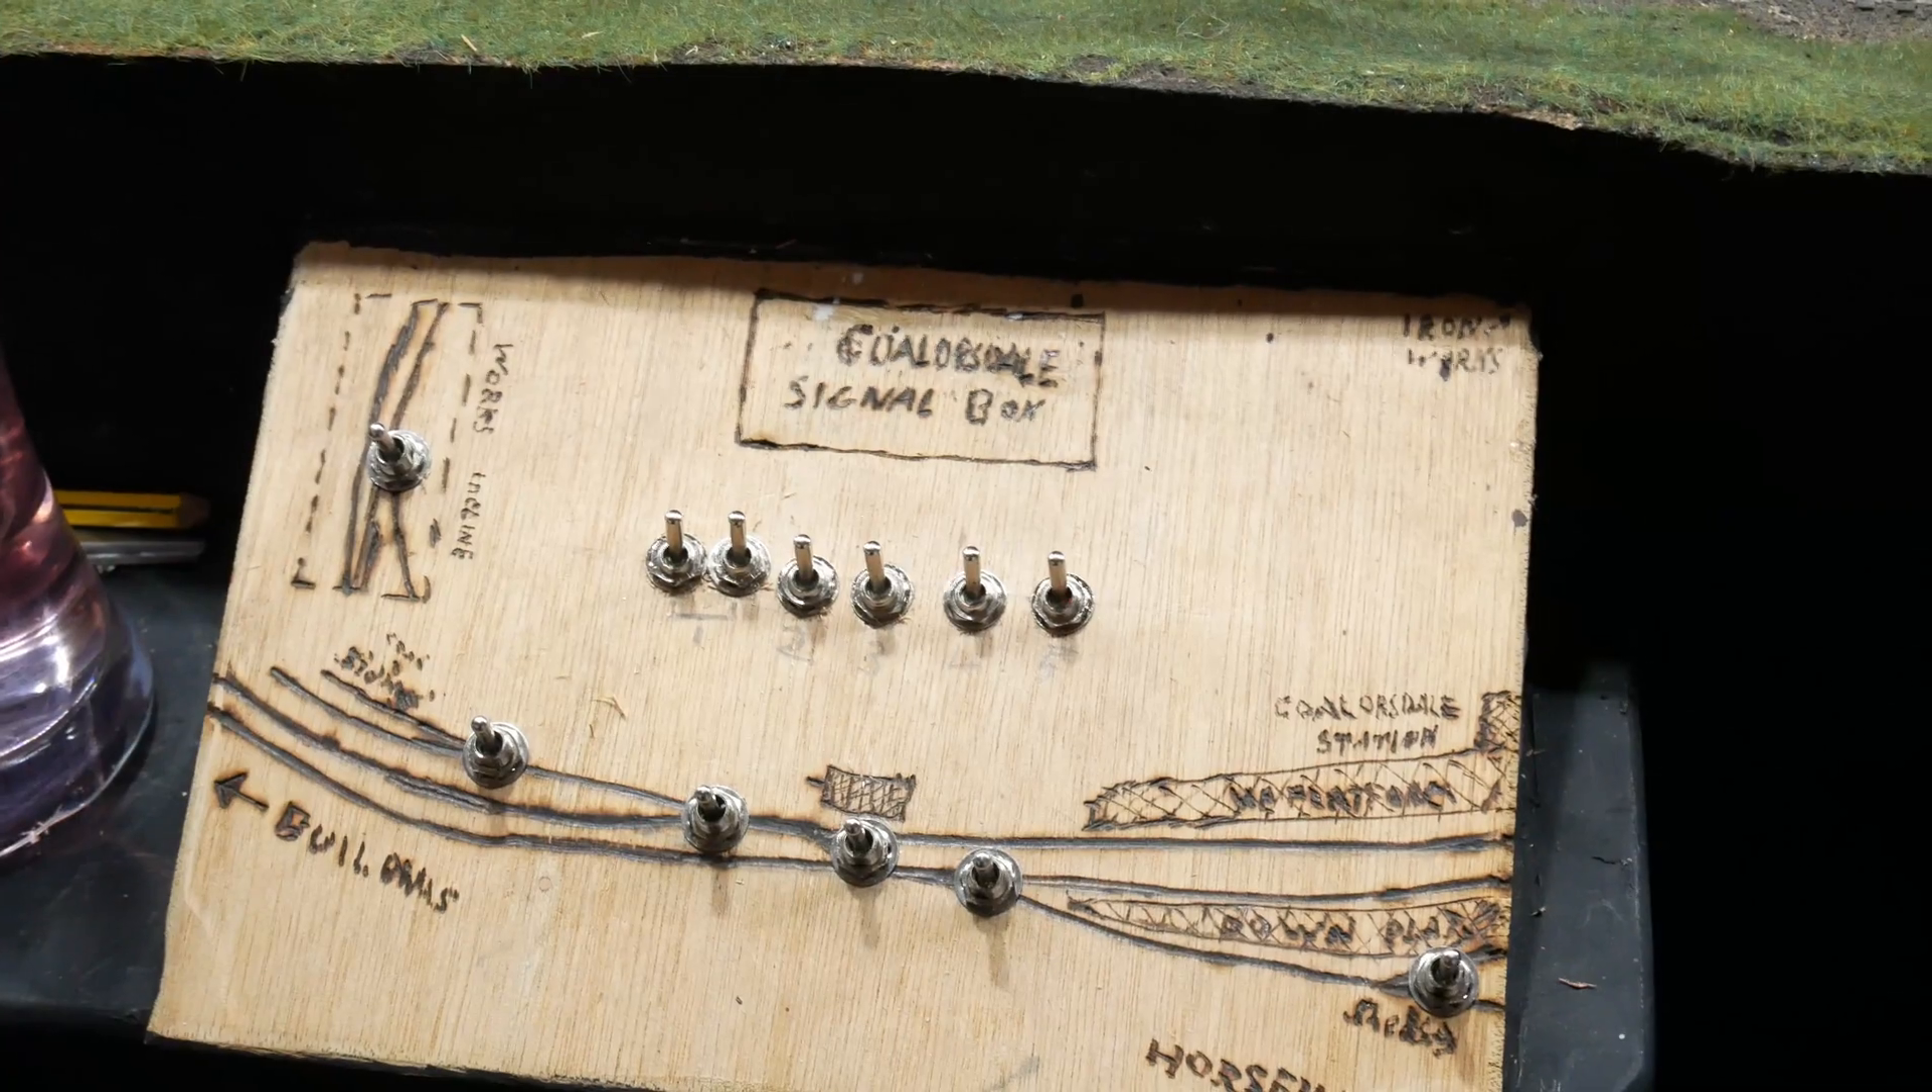Okay, so I've got the line of switches in.